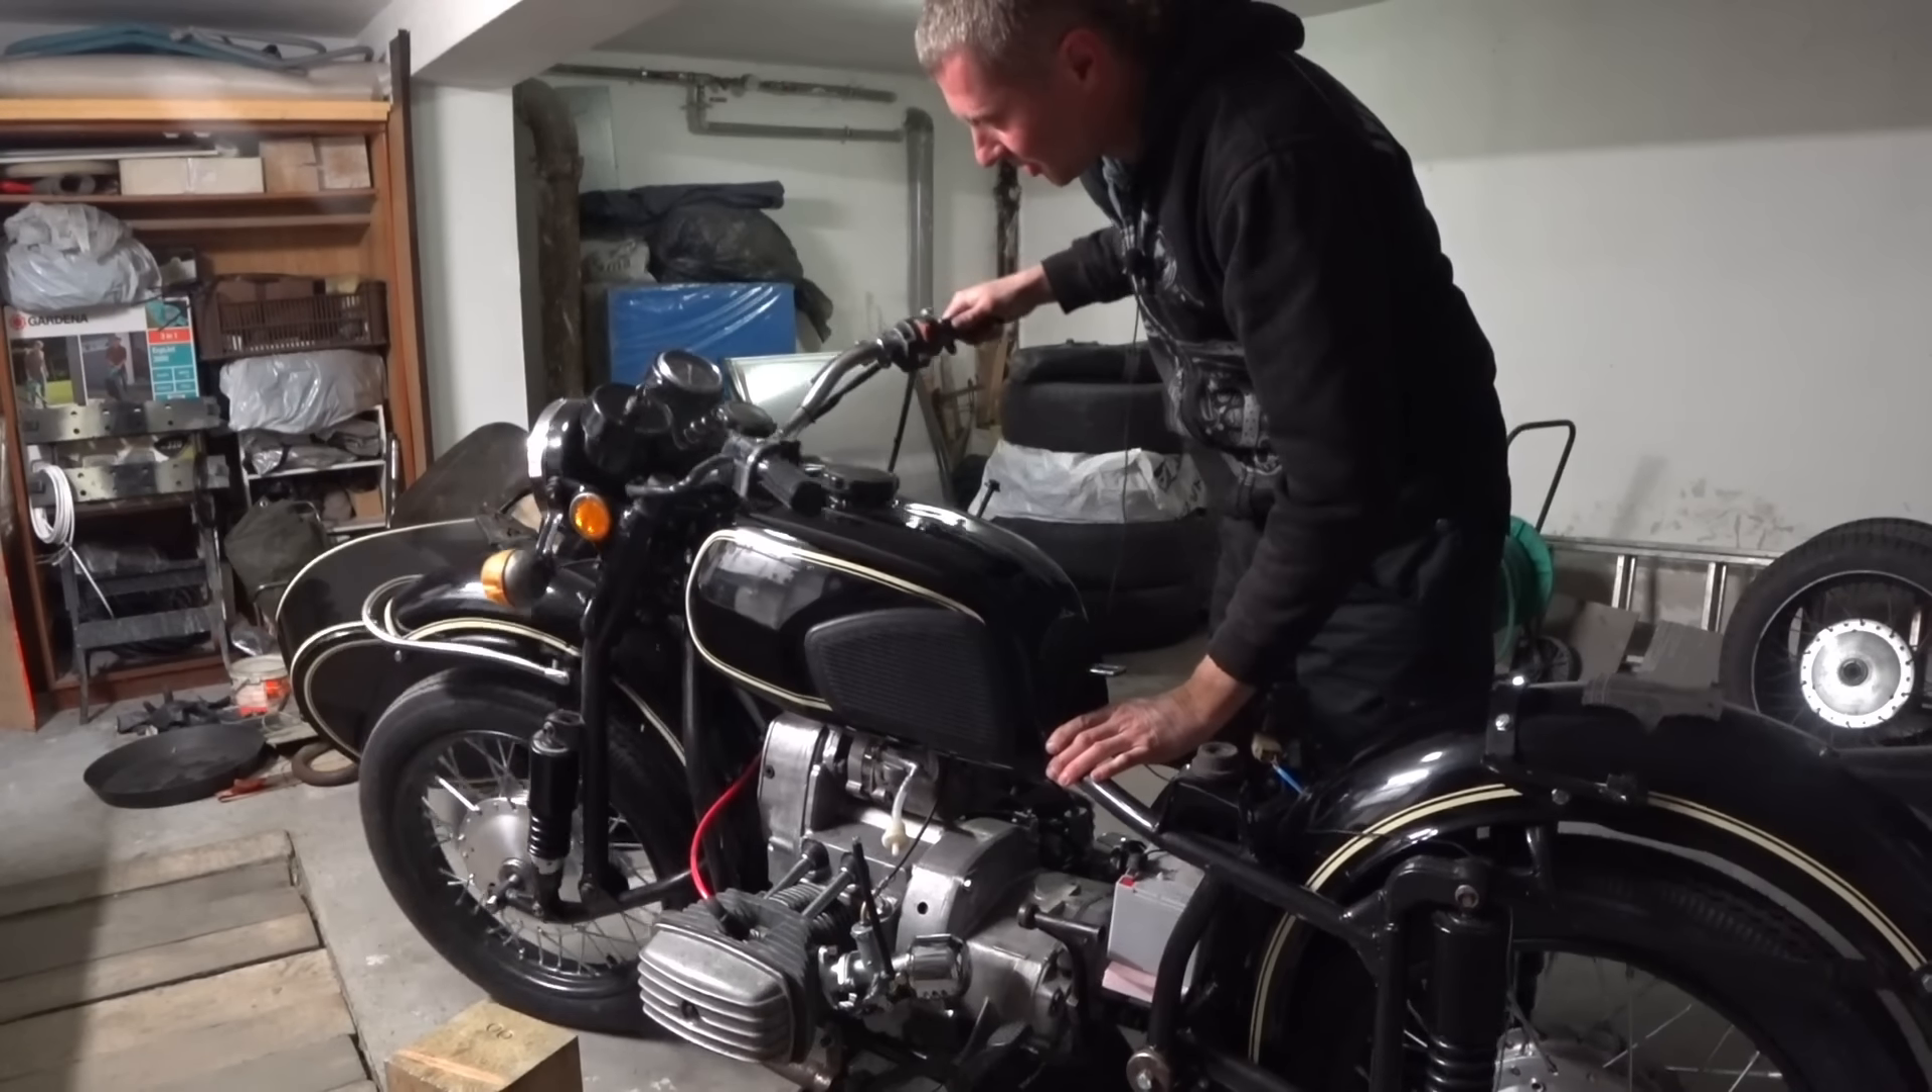Бак встал. Остается его только закрепить.